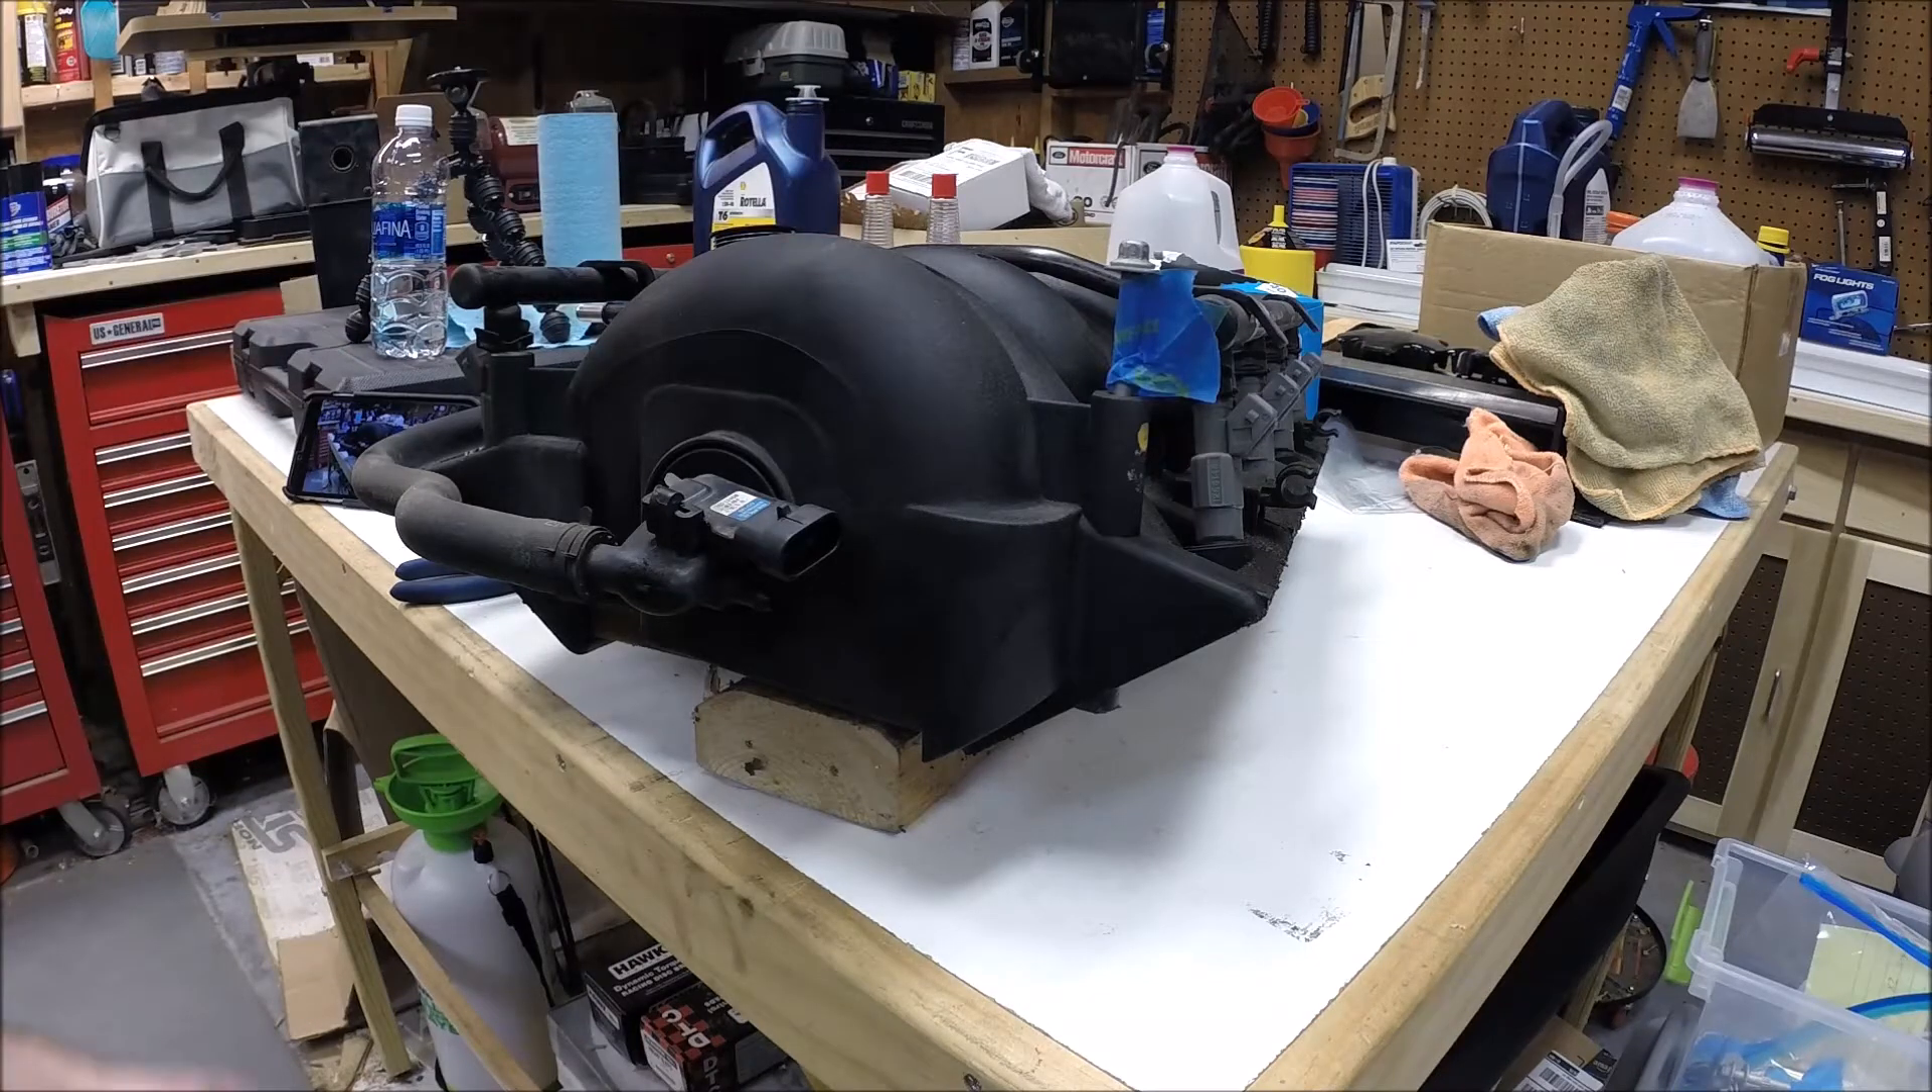Okay, so I've got the intake manifold taken off.